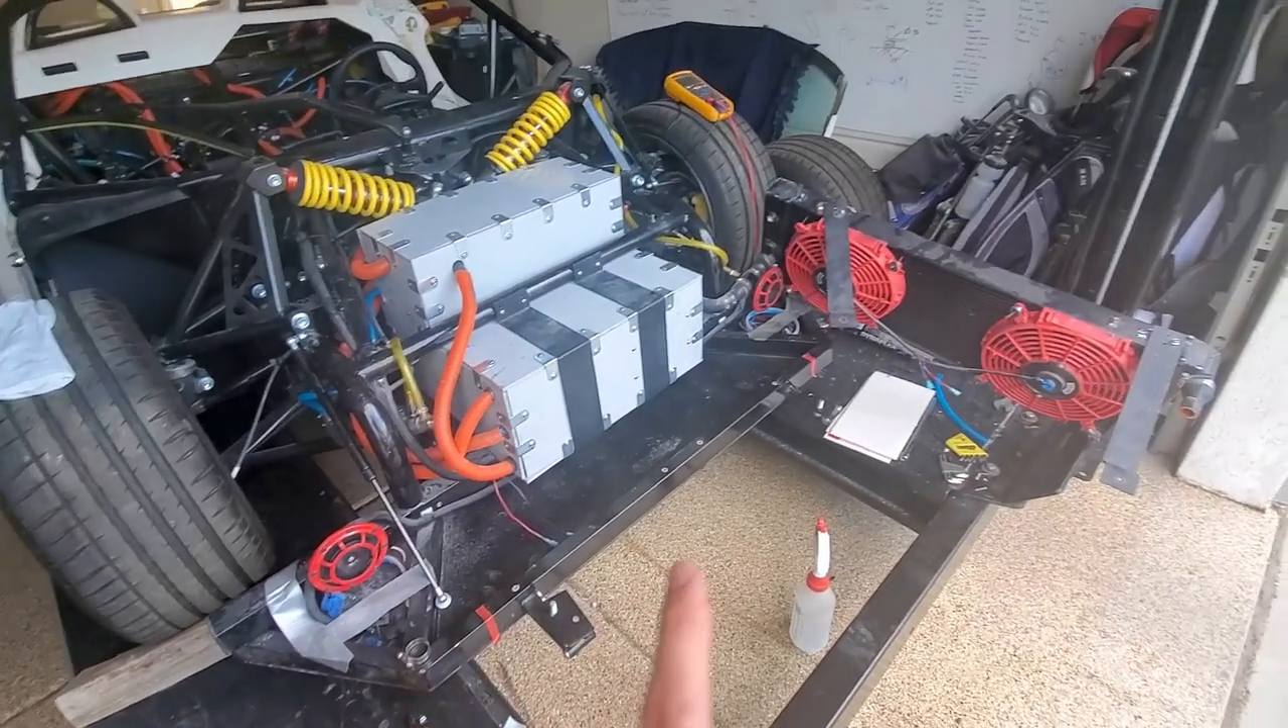I got the battery box put back together.